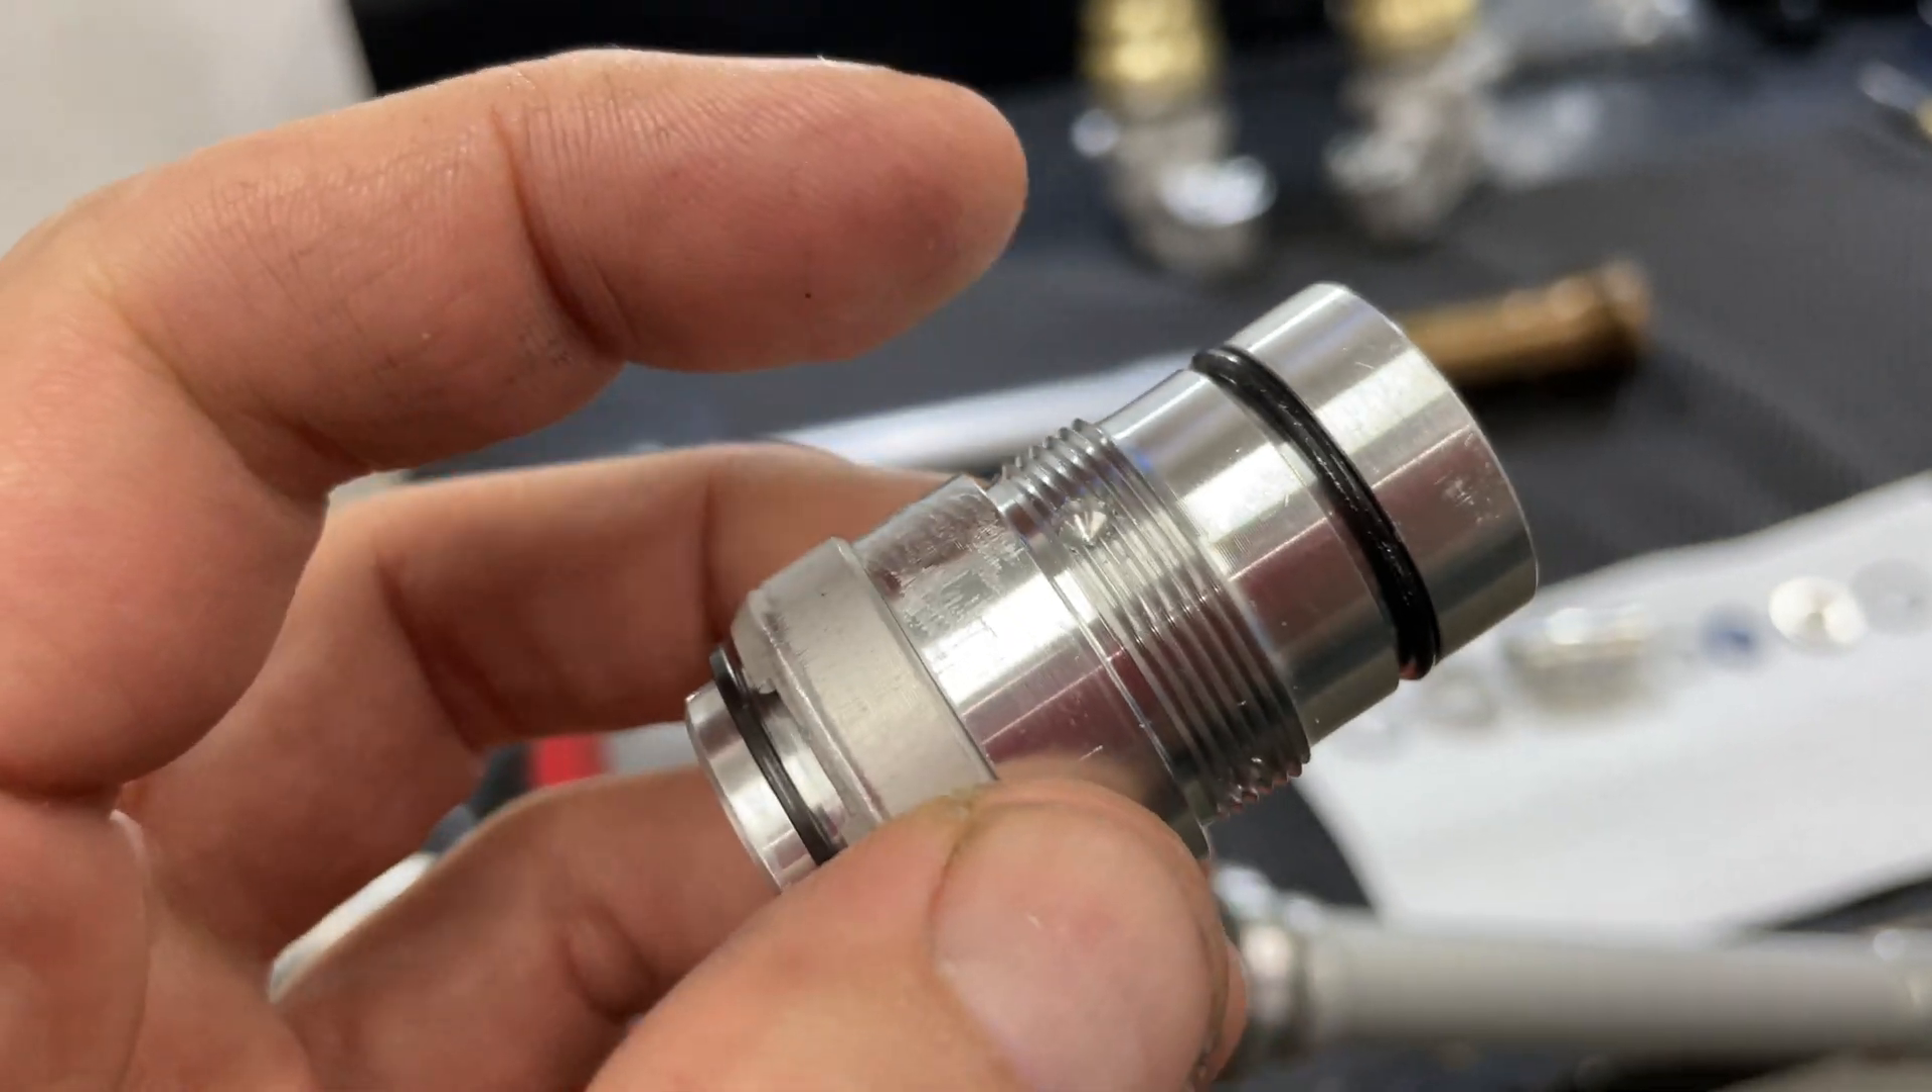All right so here's our seal holding assembly removed.